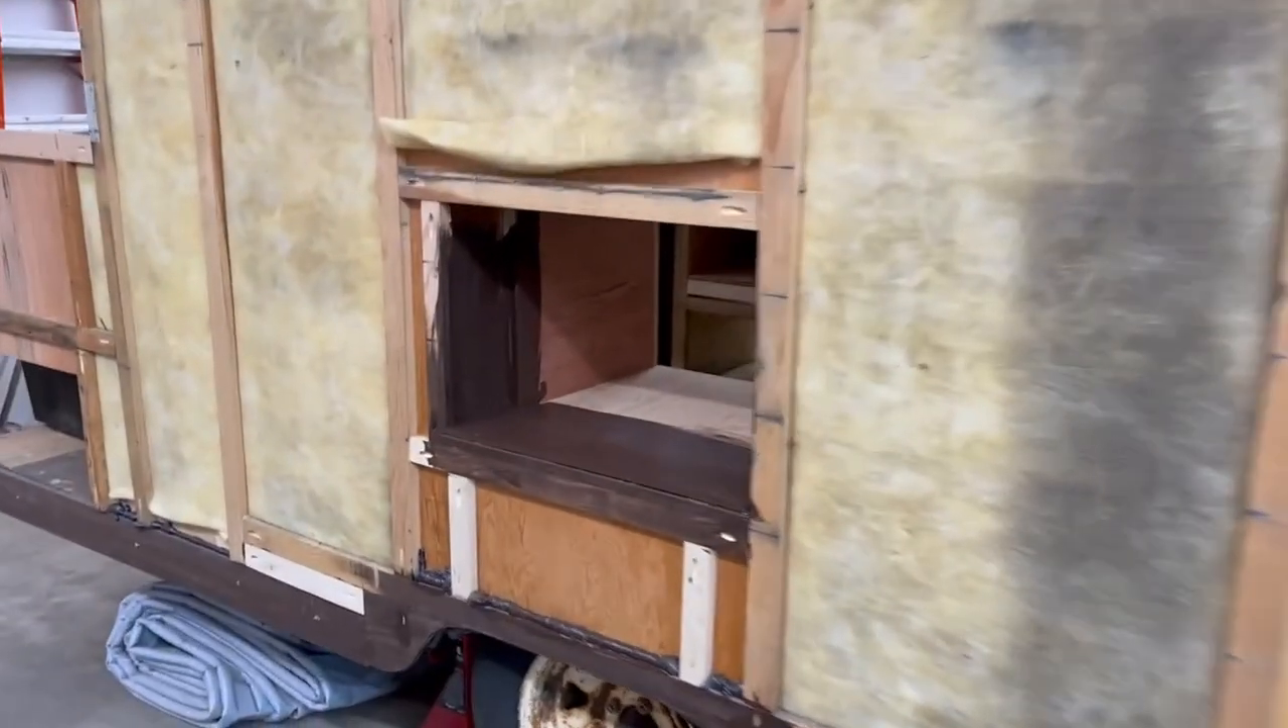The fridge sidewall vent is framed out and you can see that i've got it stained.